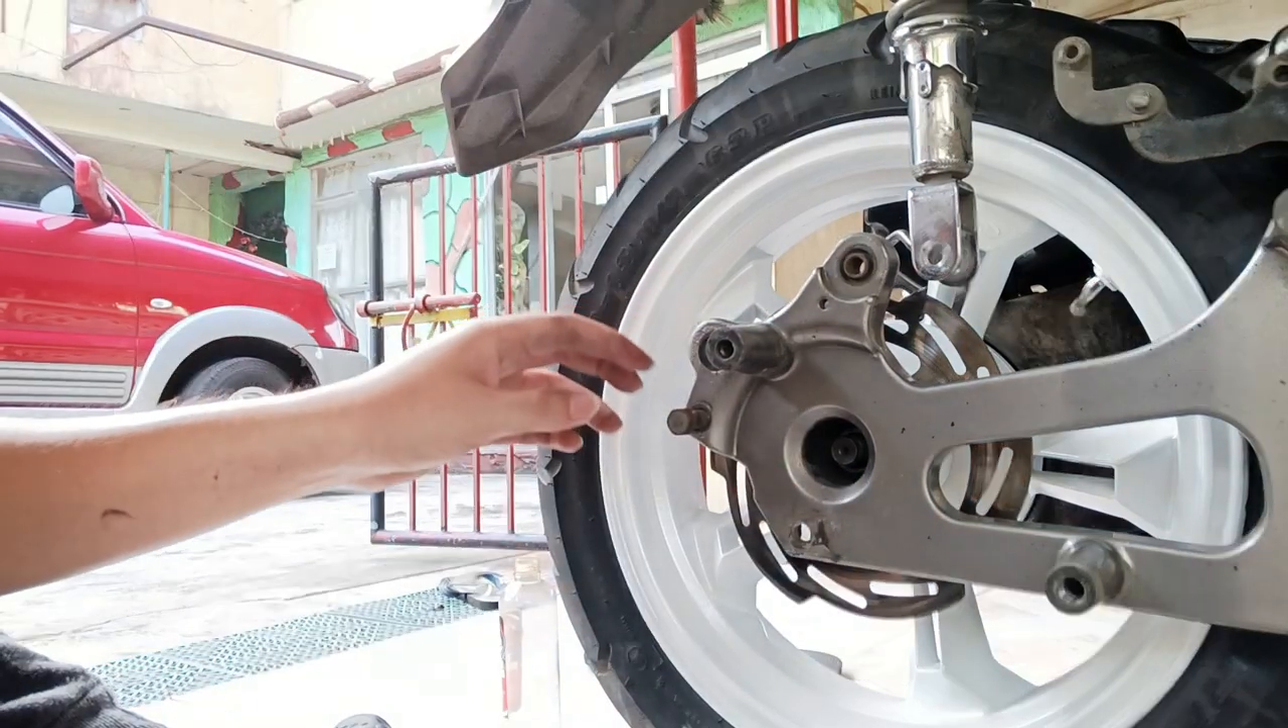Nakasalpak na natin yung swing arm.